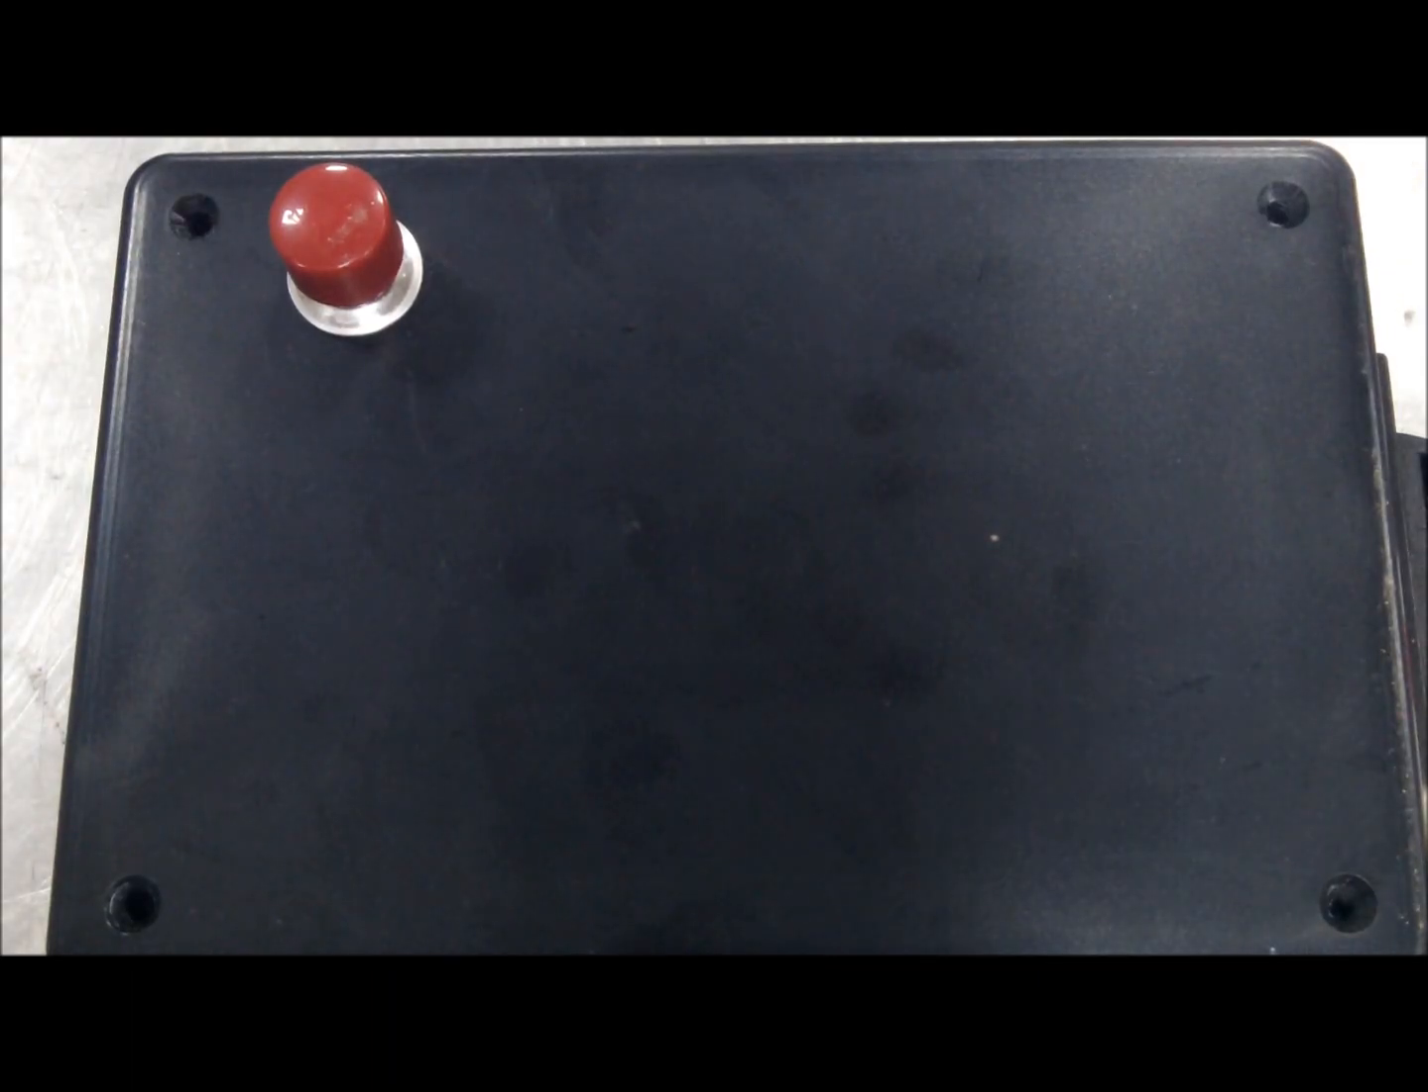Okay guys, I've taken the screws out.